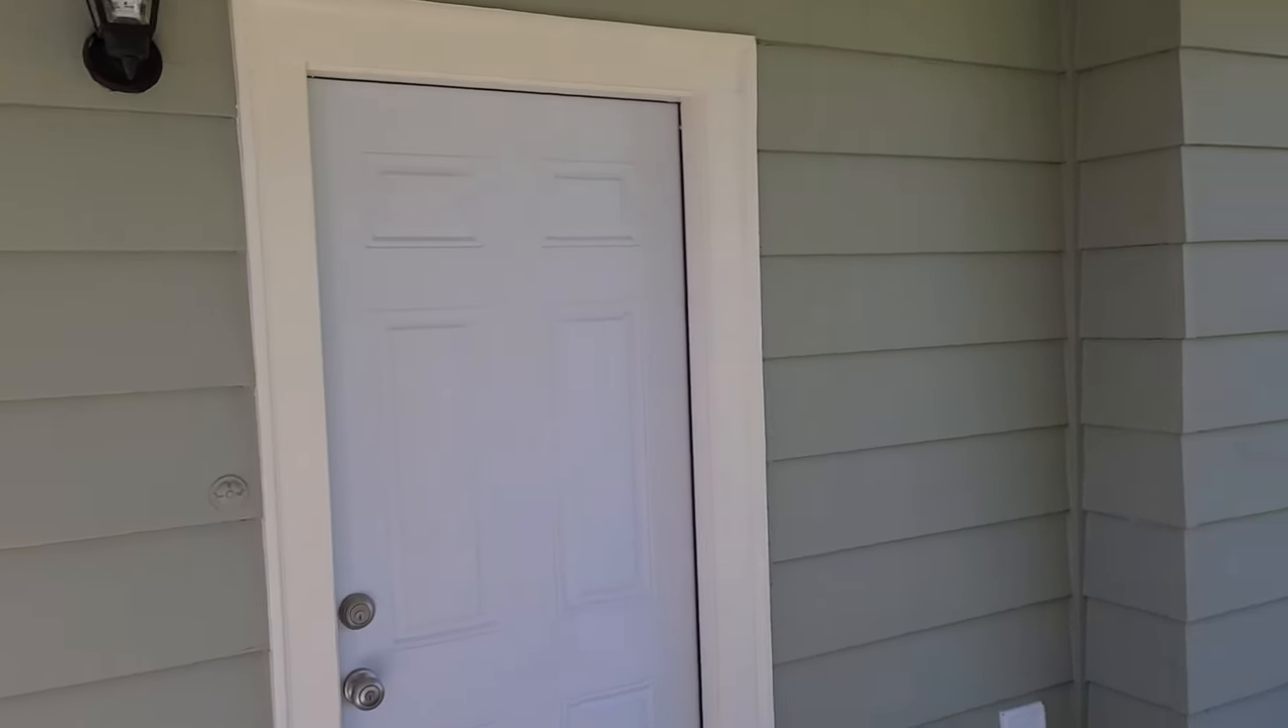That's the original door trim for the house 1949 we were able to get that to fit around that new door.